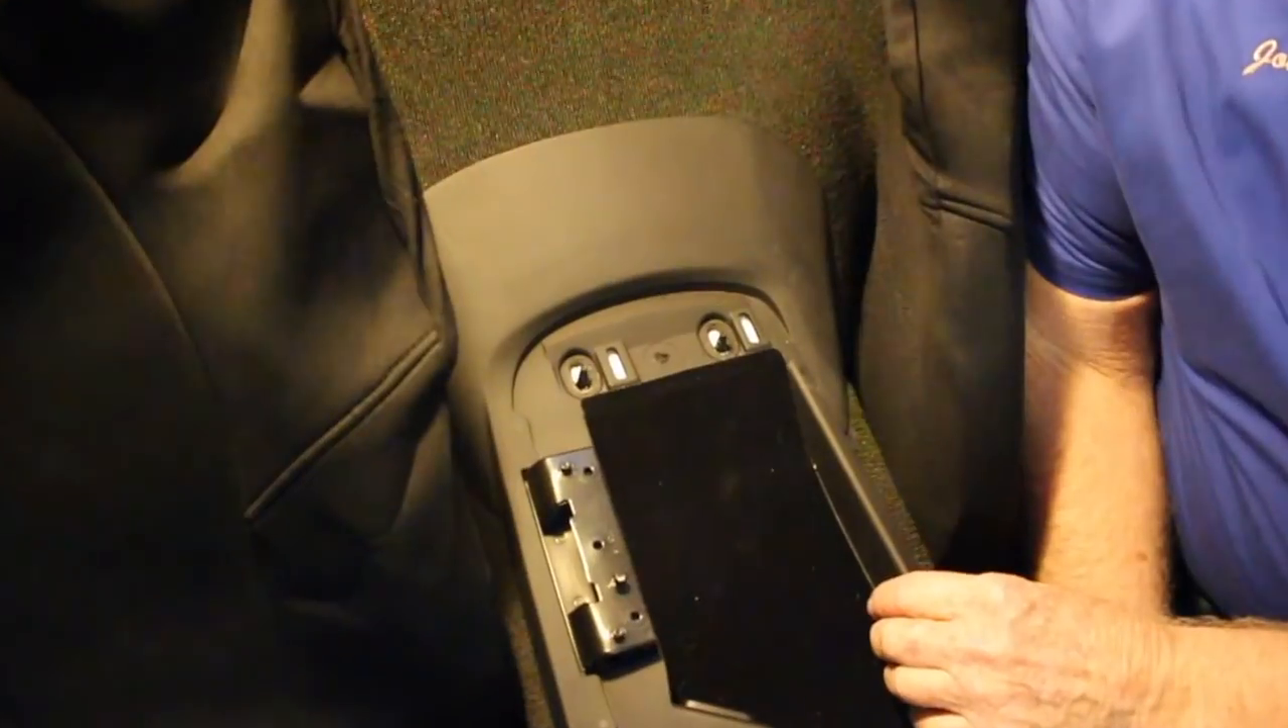This is what the center lower console looks like with the cover and the two nuts removed.